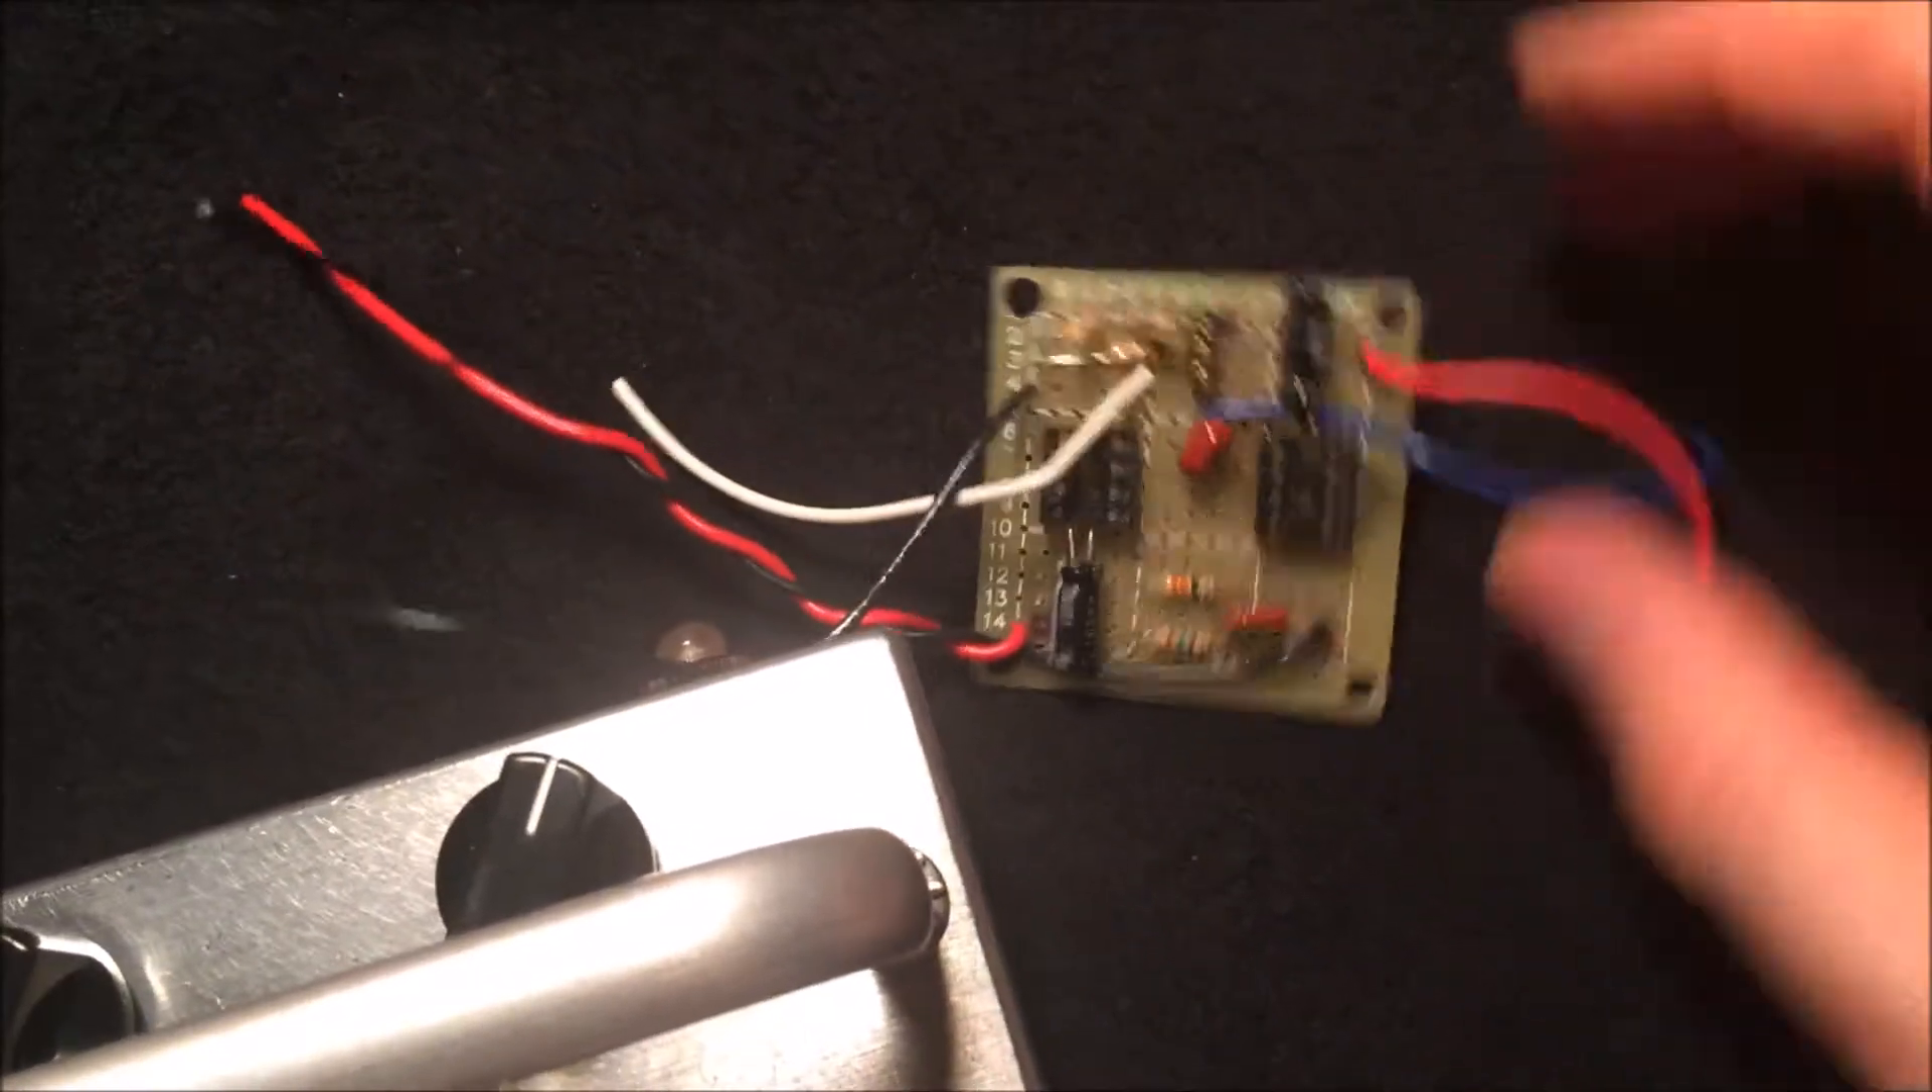Of course I have a power cord with a little grommet and then here I've got the circuit board wired up and I'm going to solder all these things into place in a minute.